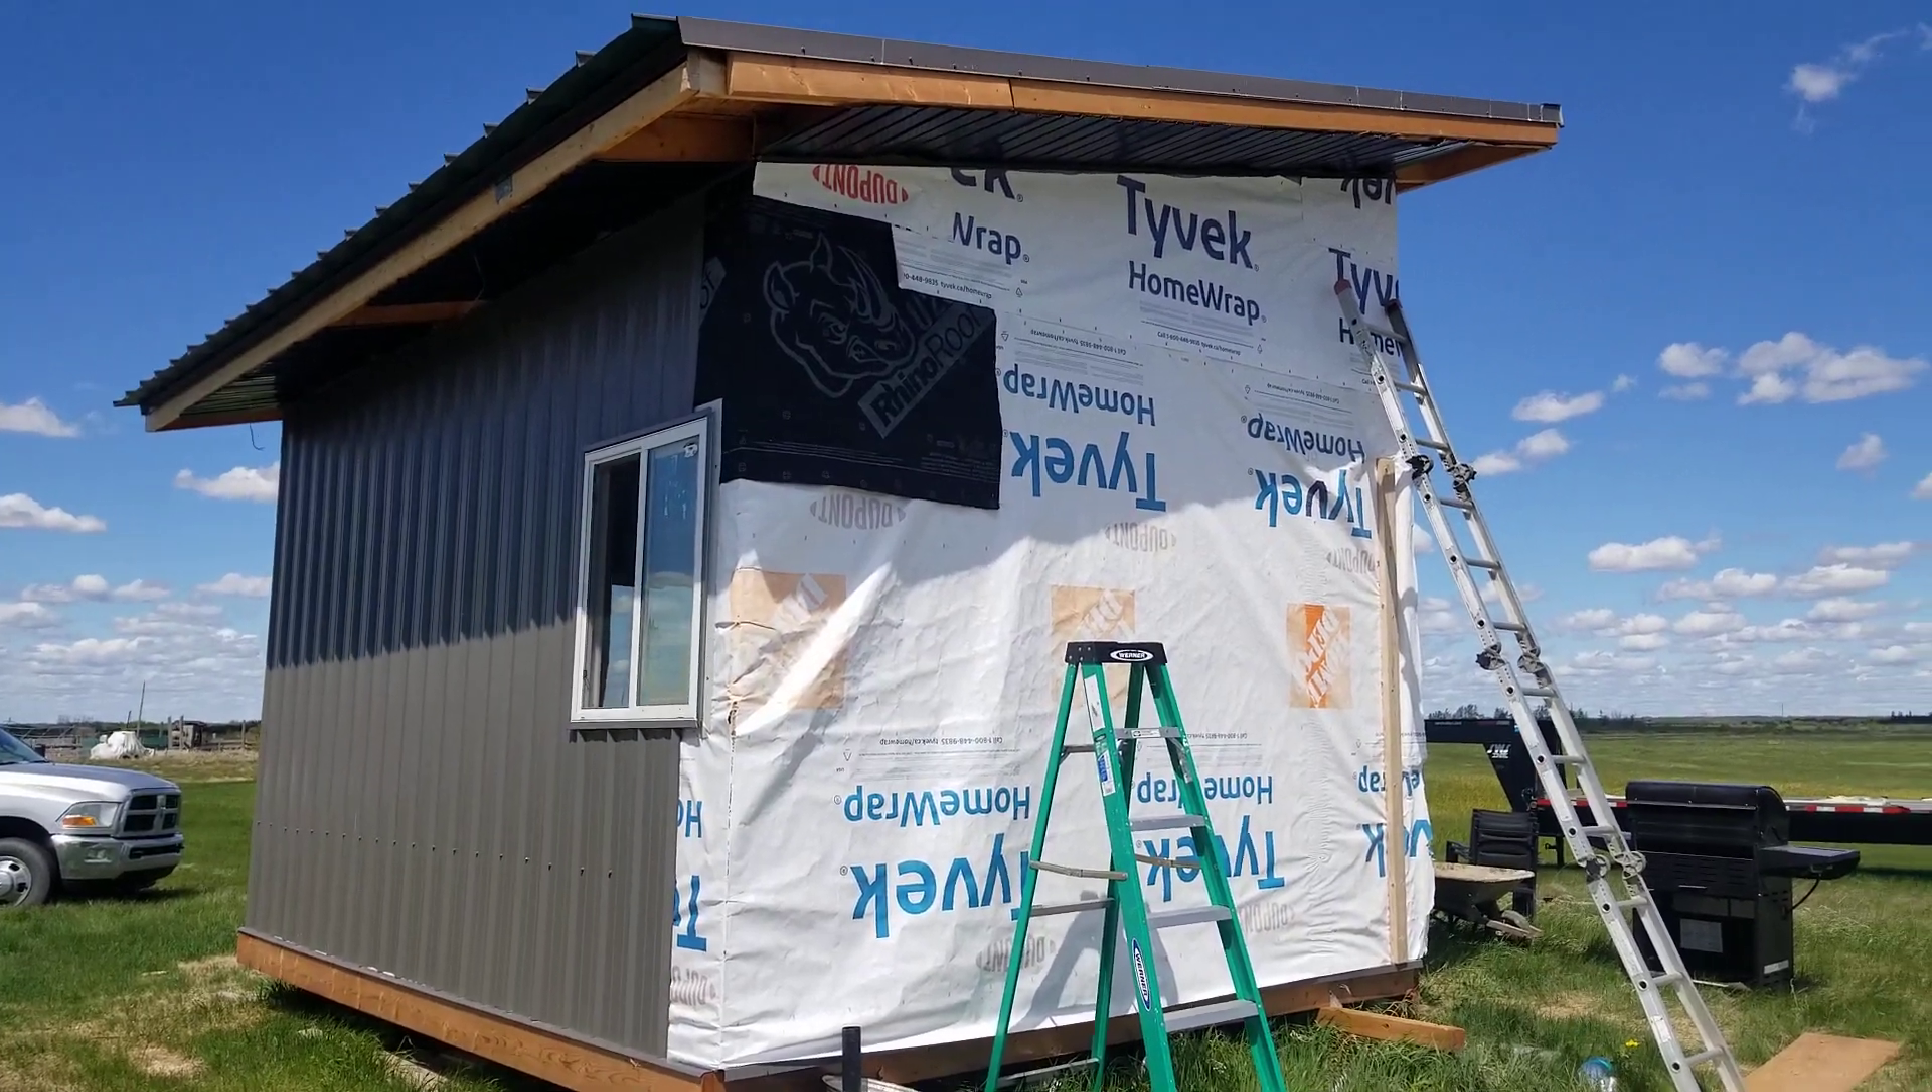We're putting up the wrap around the cabin so this side is all done.